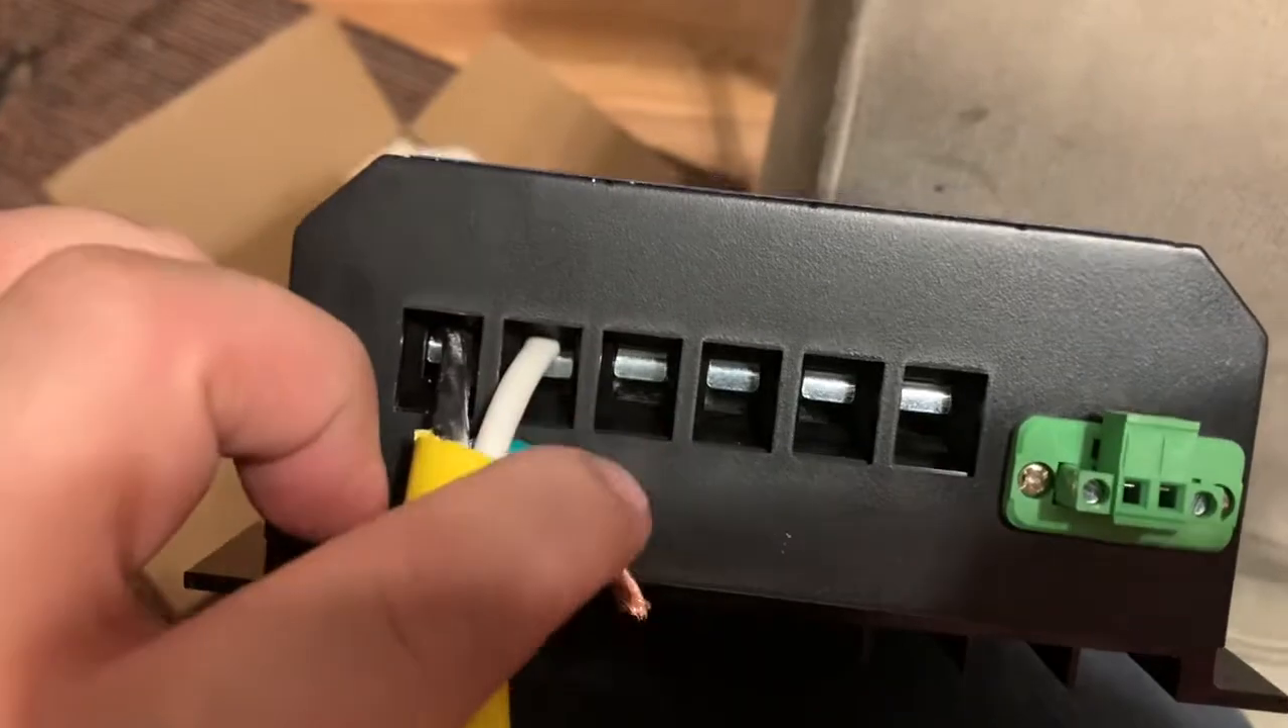I got my two wires in except for my ground.